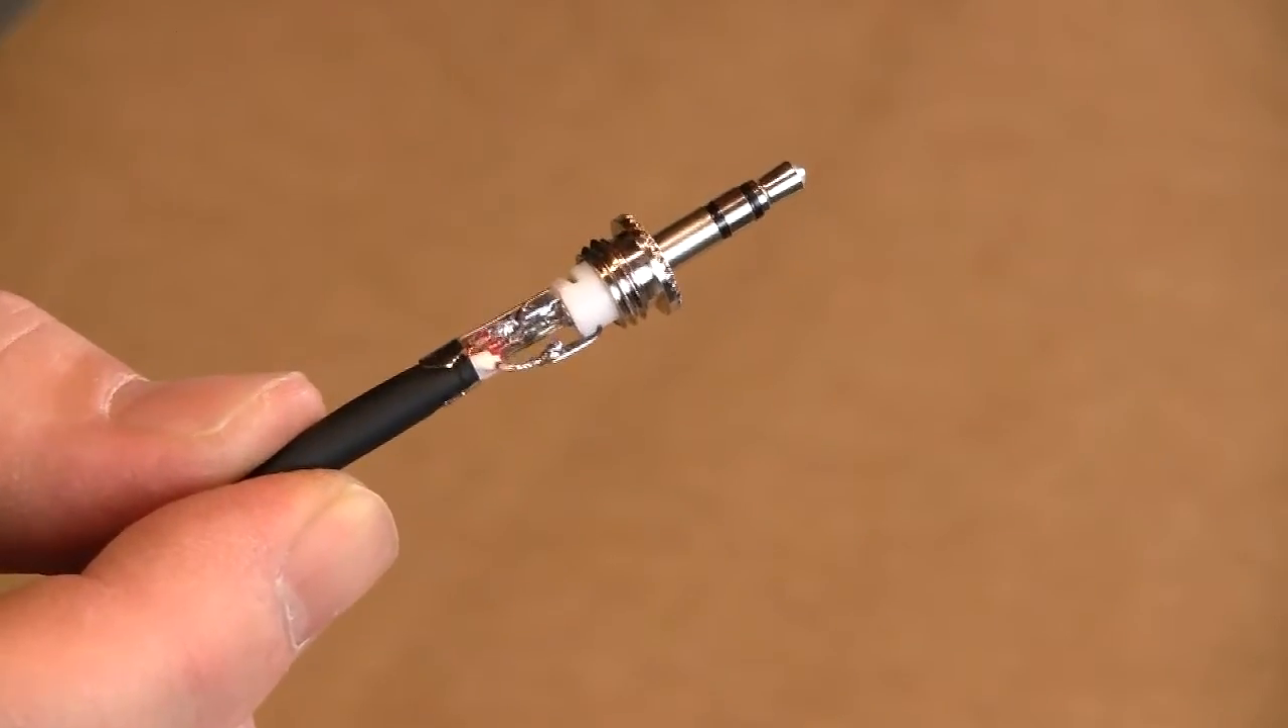Here you can see I have the male connector soldered onto the cable.